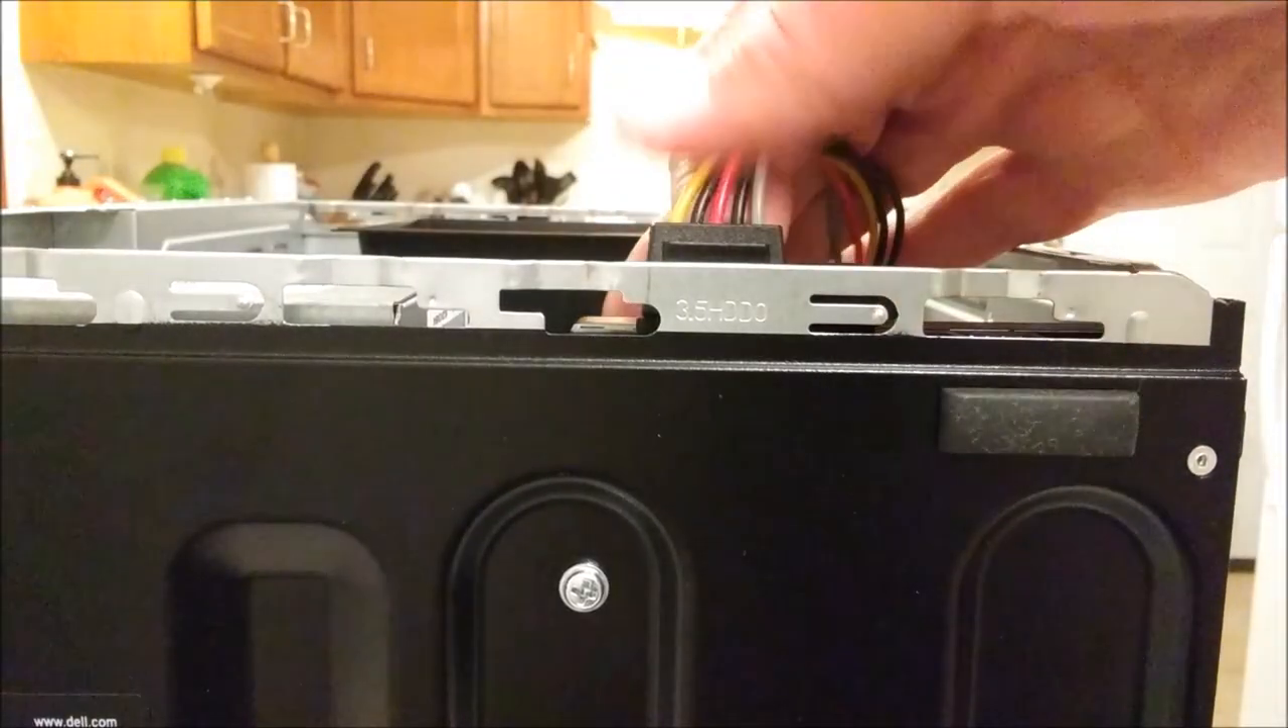This straight connector isn't going to work for us in the long run because it's actually up higher than the side of the case.